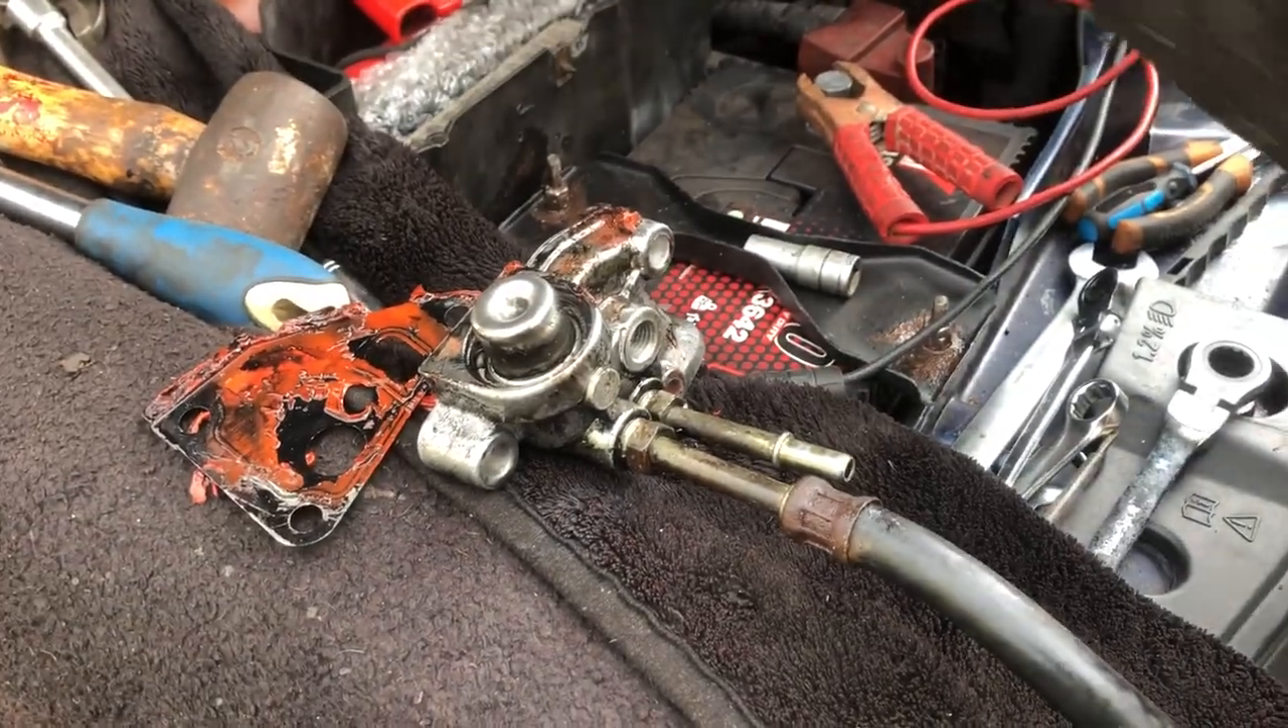So the fuel regulator is out and this is what it looks like.